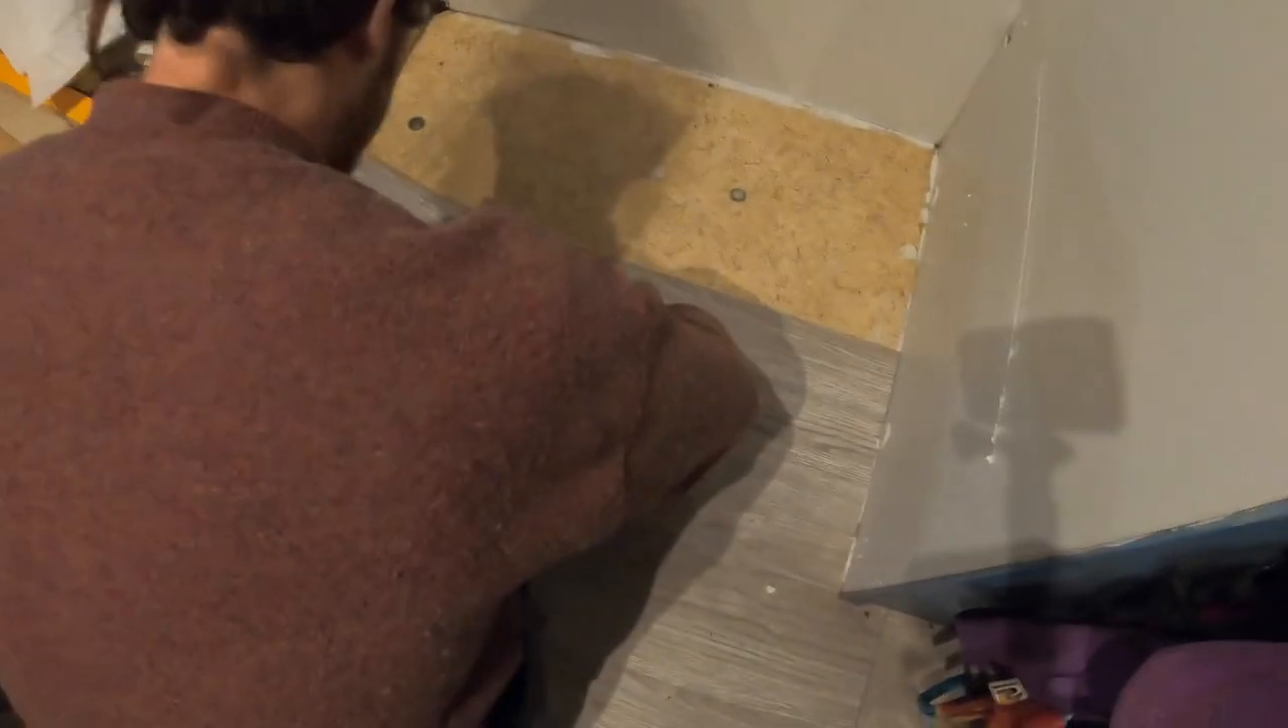Almost done for today. Just putting the floor down that we have left over.